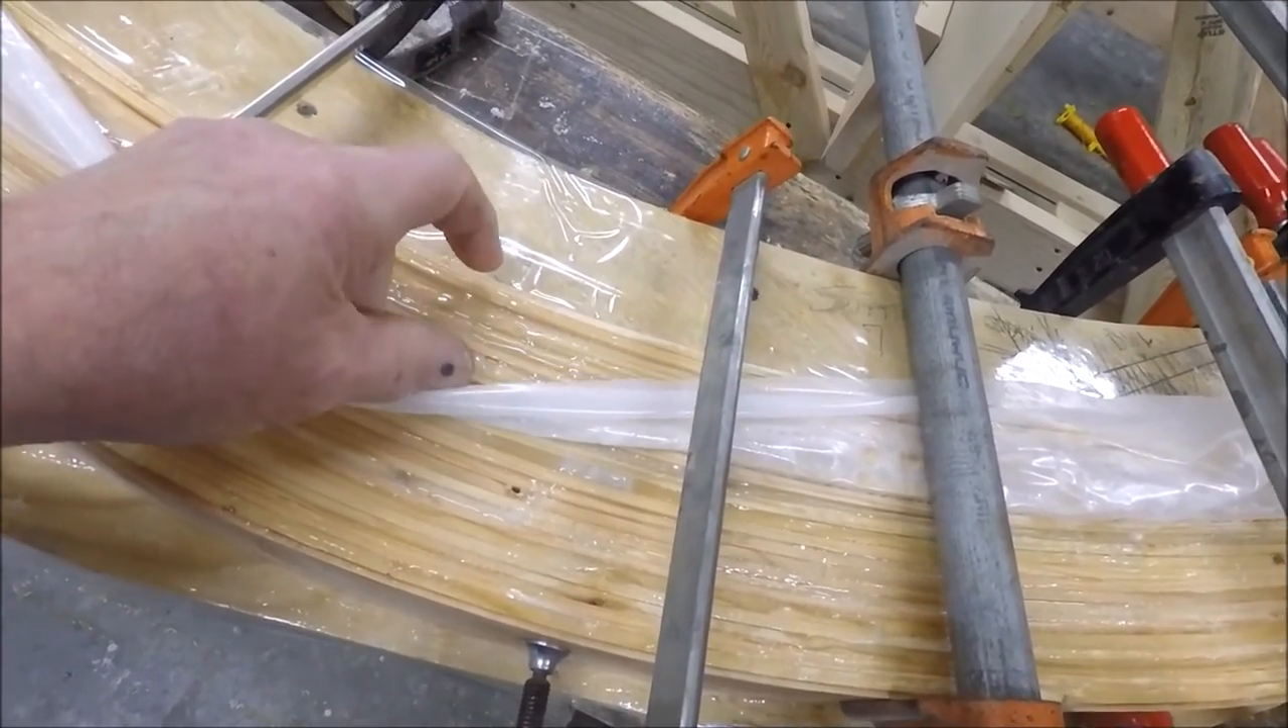Here's the aft stems. They're all glued up.